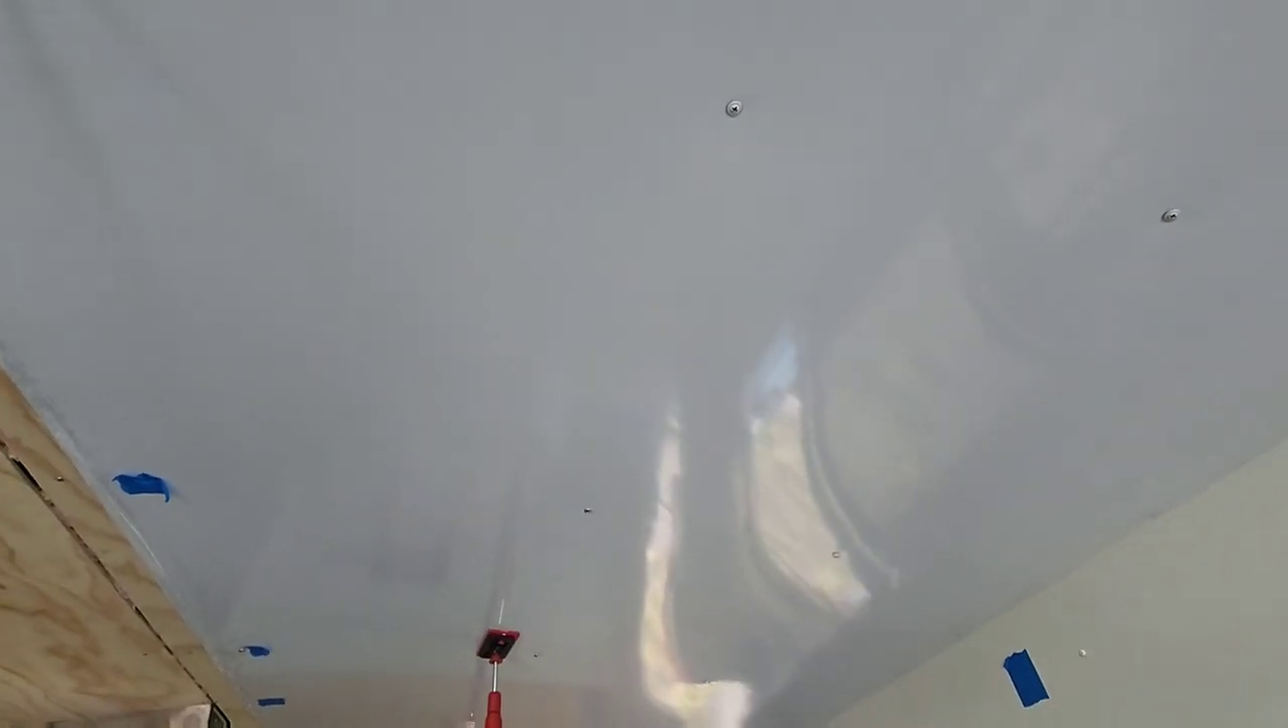Look at this we got the white aluminum ceiling in place.